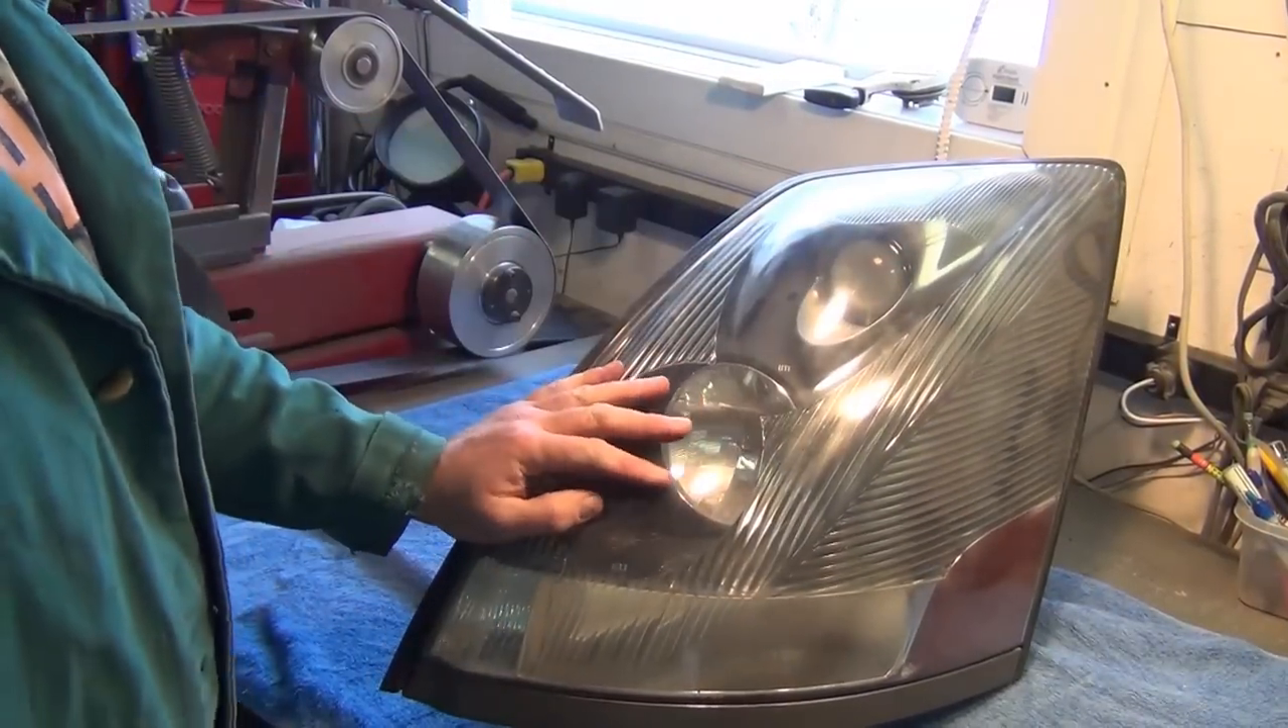On the back of my workbench, we've got our driver's side lens removed from the truck.